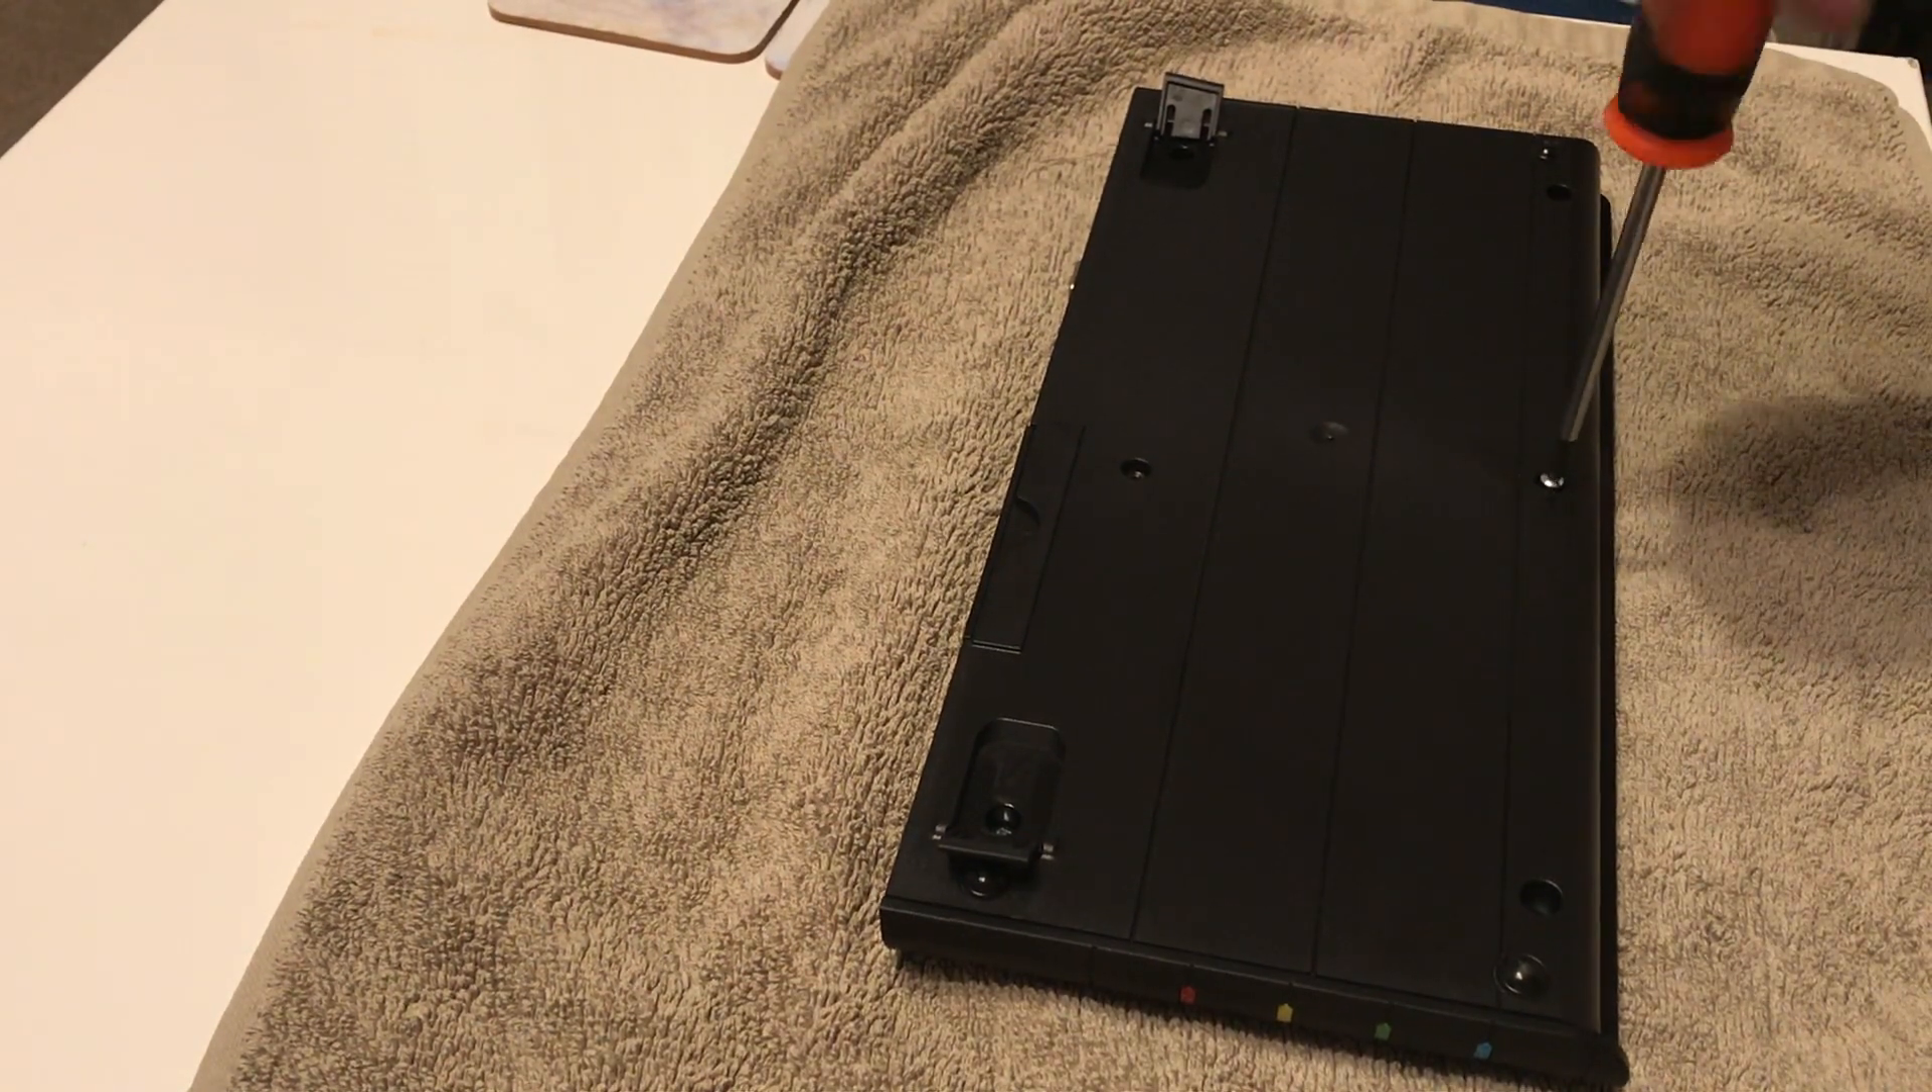We've got the case rebuilt now we're just popping the screws back in.